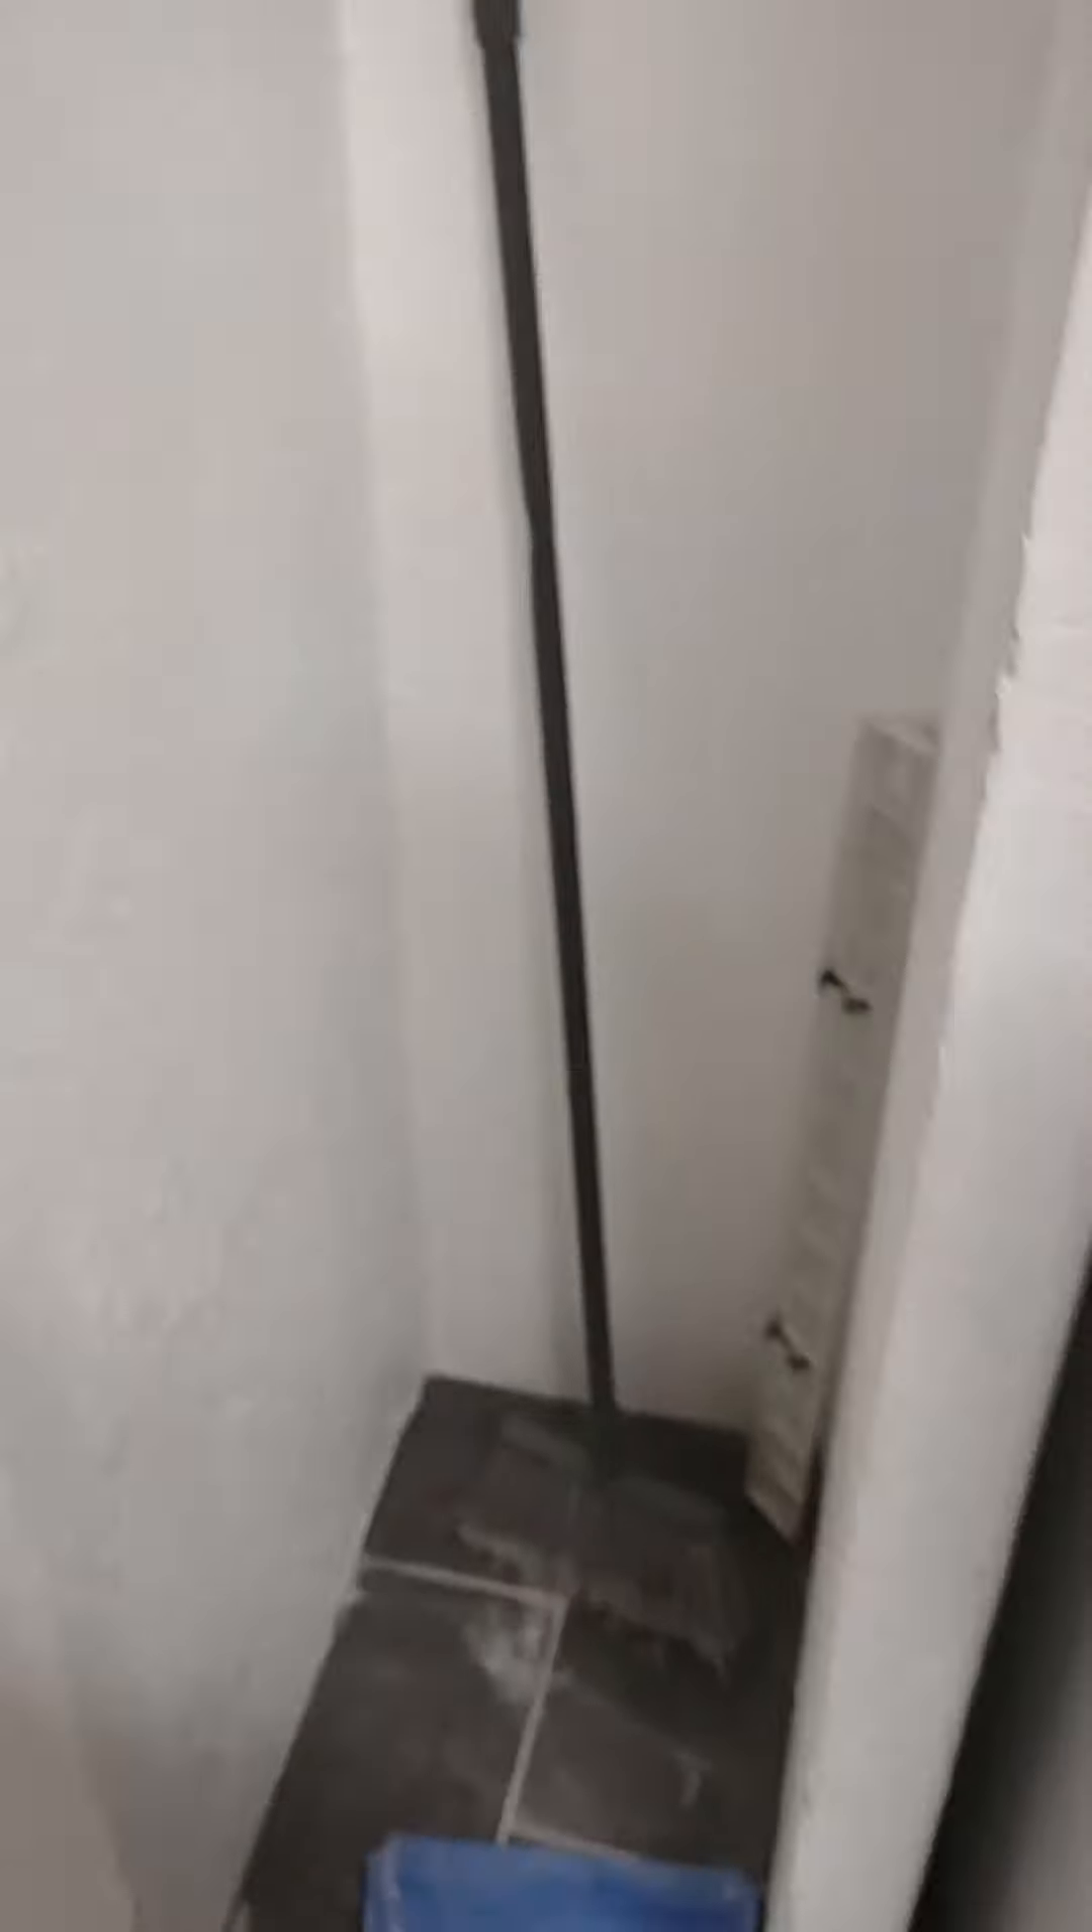But I still have to put some shelves in here.